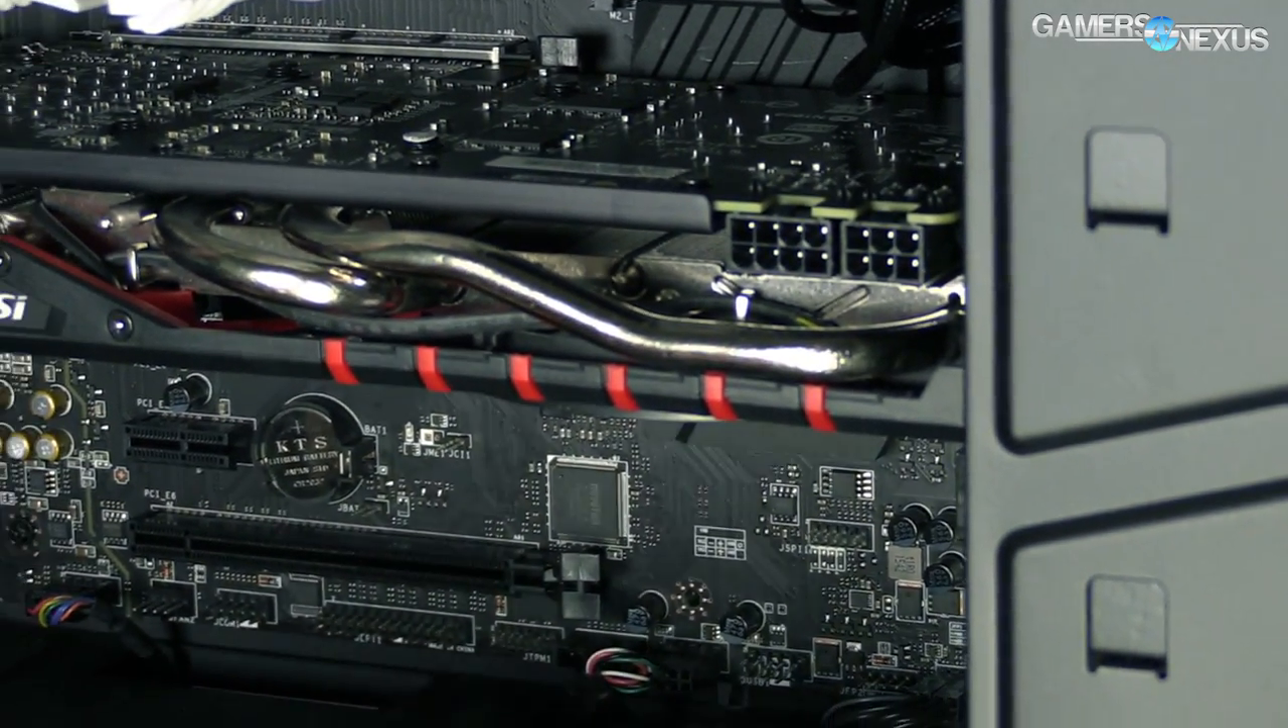So that covers all of the front panel headers for the standard case covers the power headers for the motherboard and all that's left for us is the gpu power.